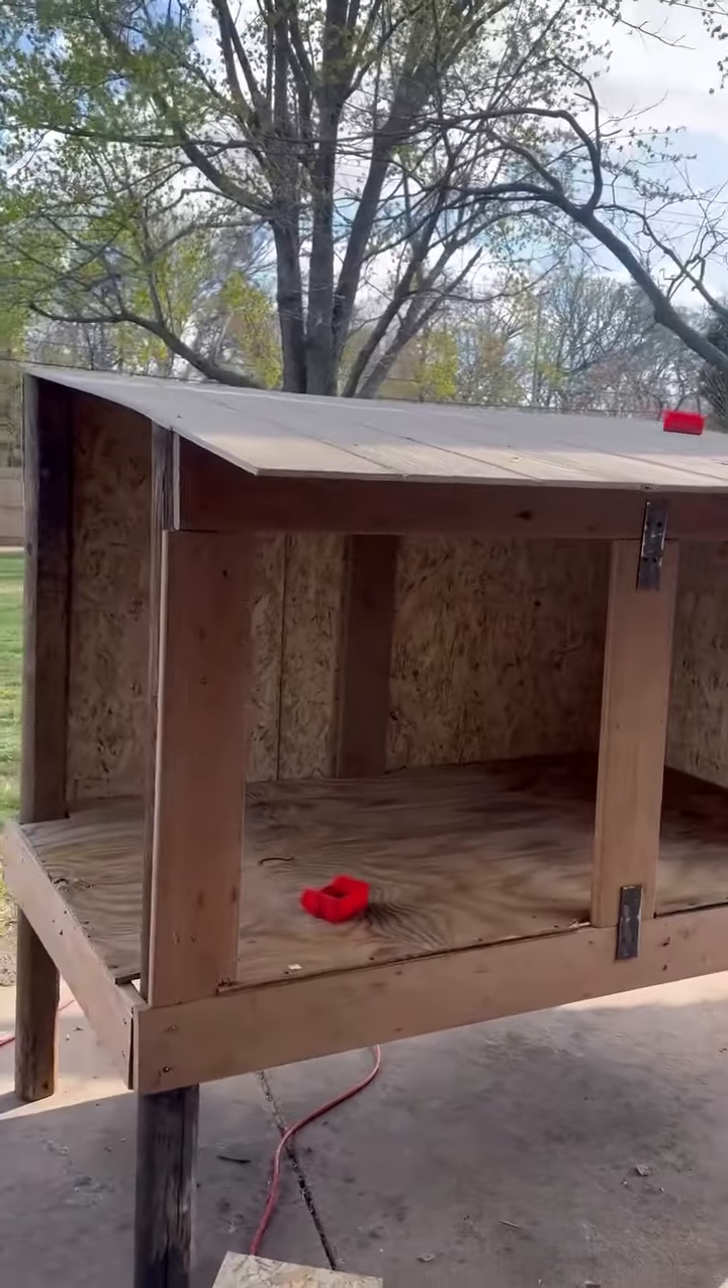Ahora falta ponerle su tela y su puerta y listo.